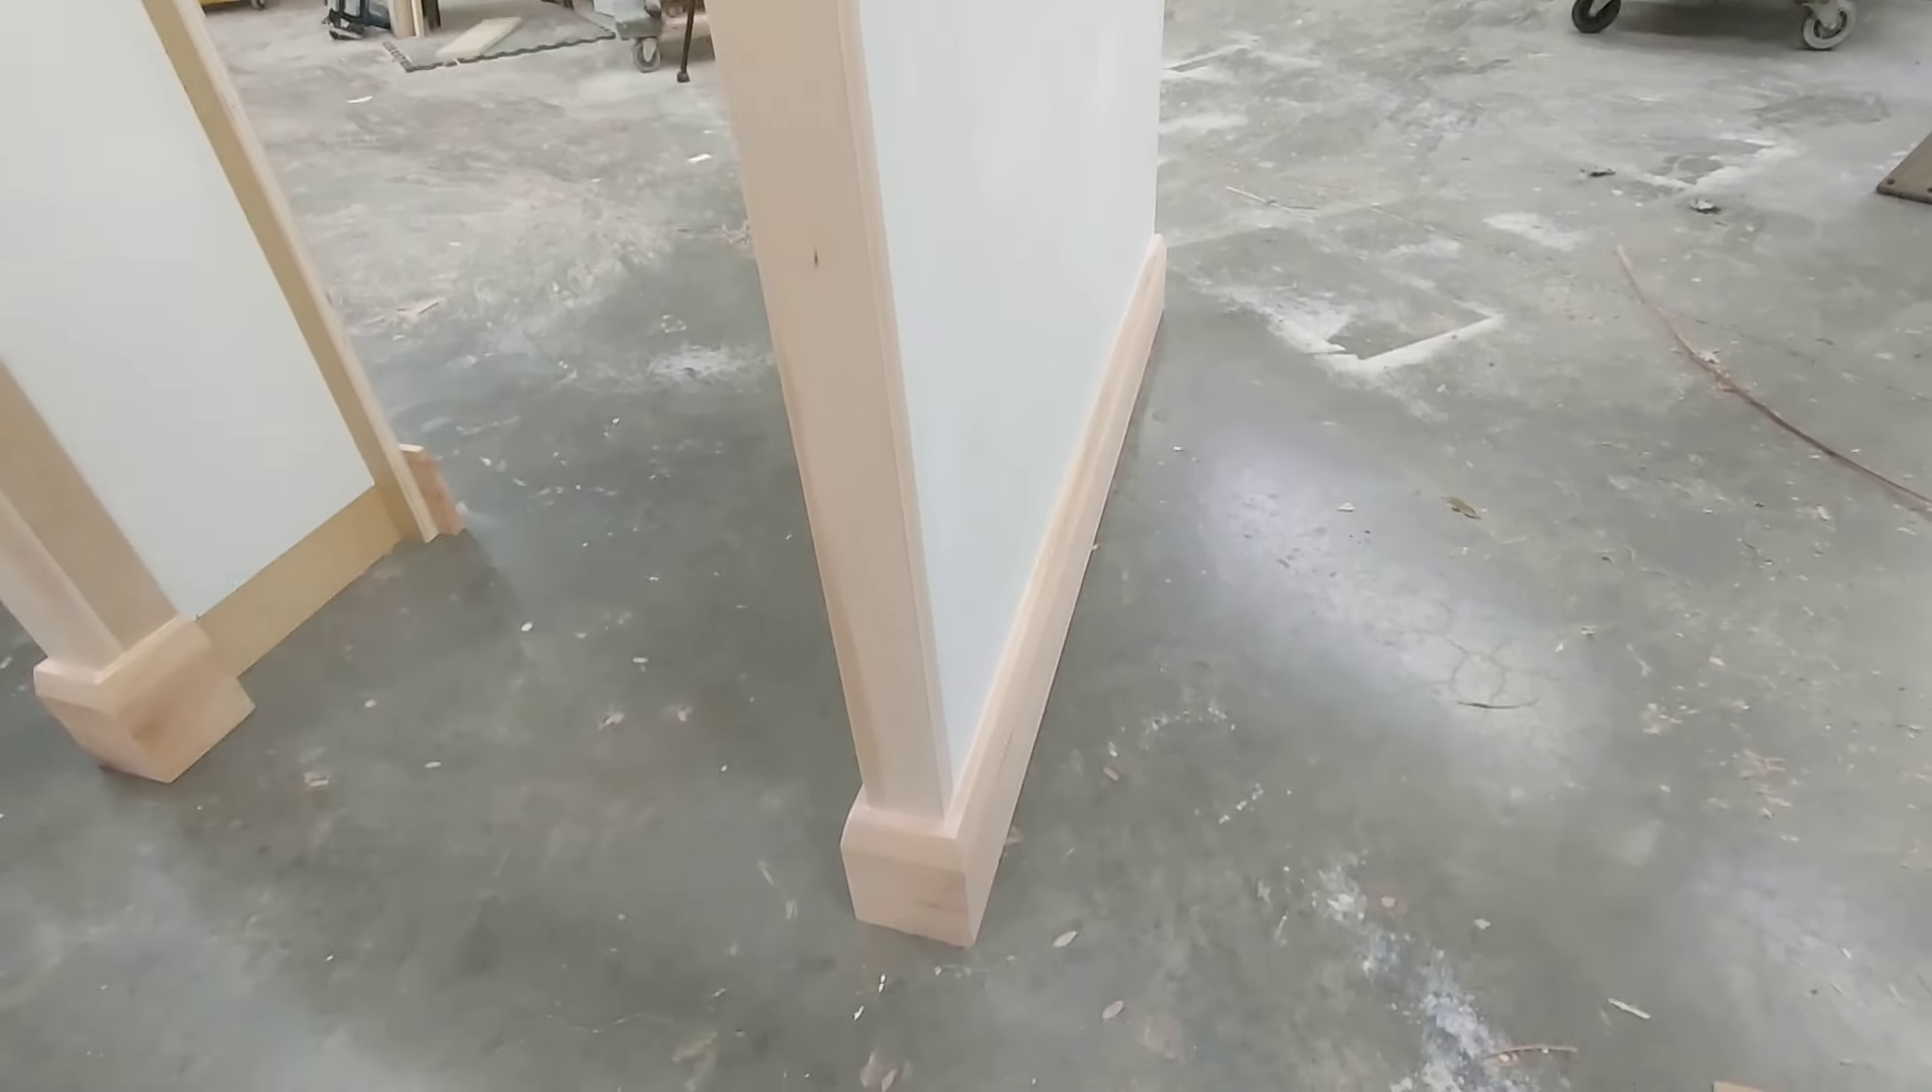I got the post done I actually glued the baseboards on the post for the island here.